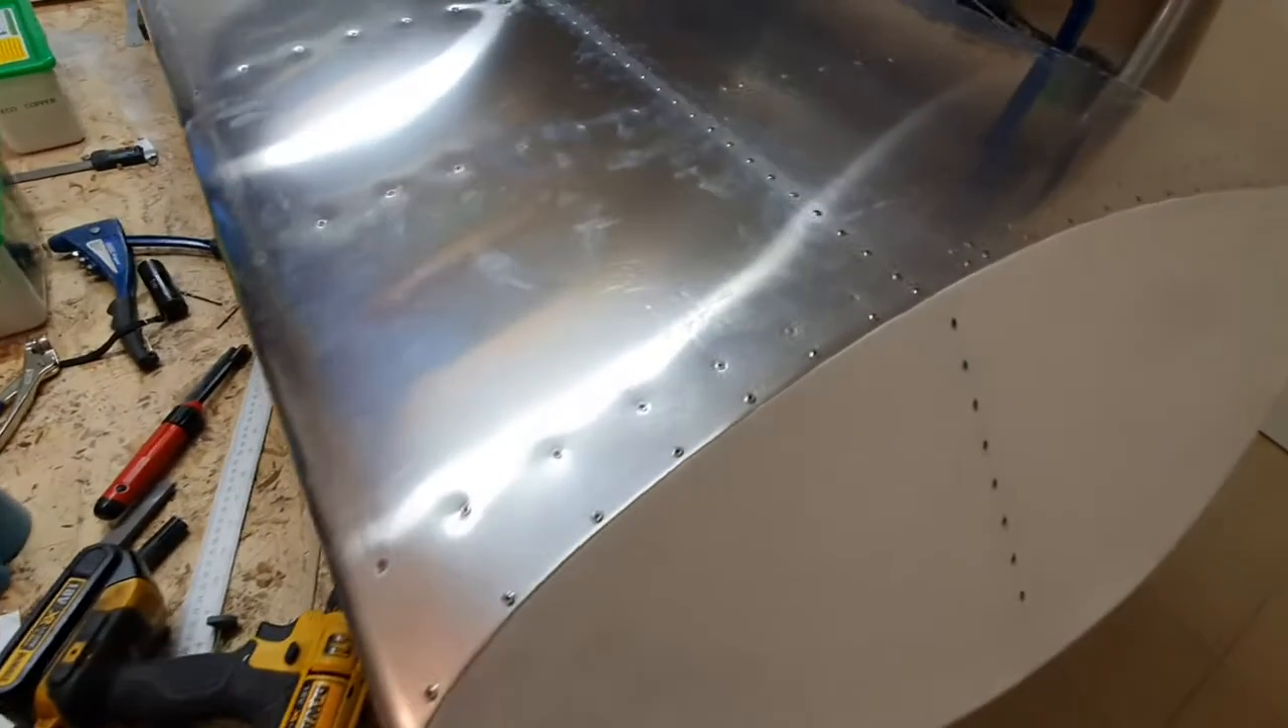One complete wingtip. All riveted on. Edges all nice and shiny.